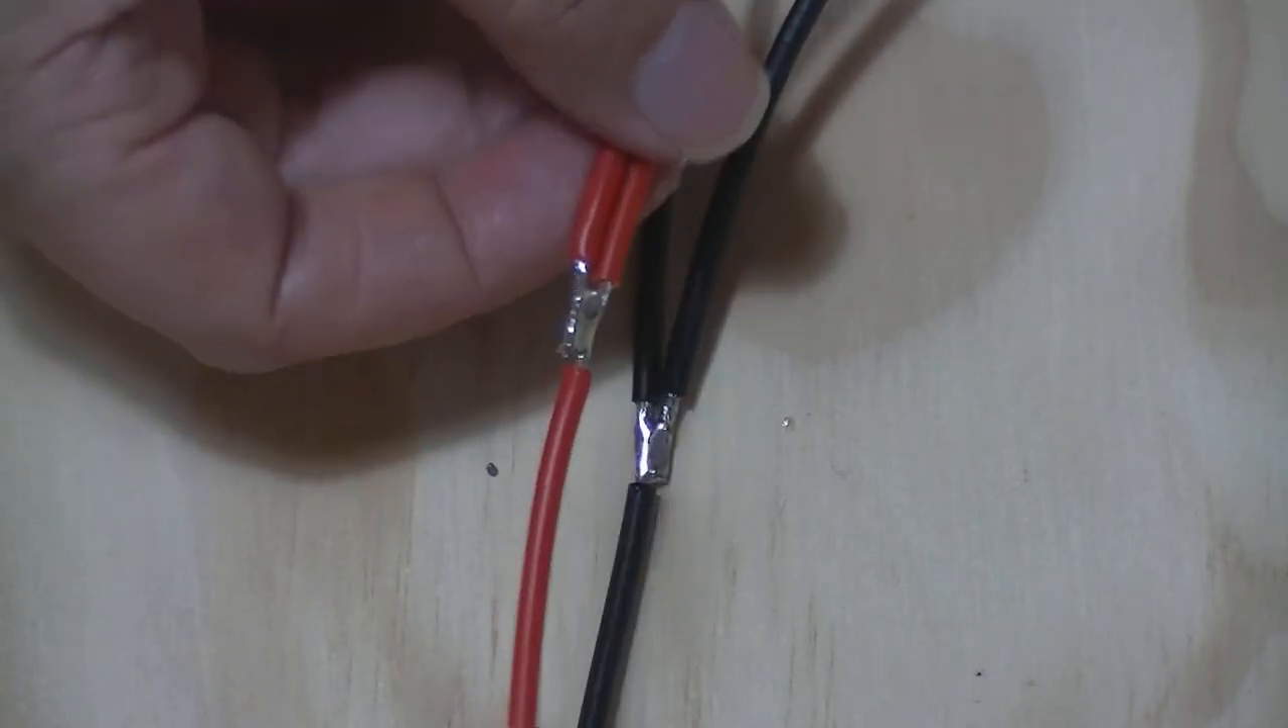So the wires now are soldered and ready to go.